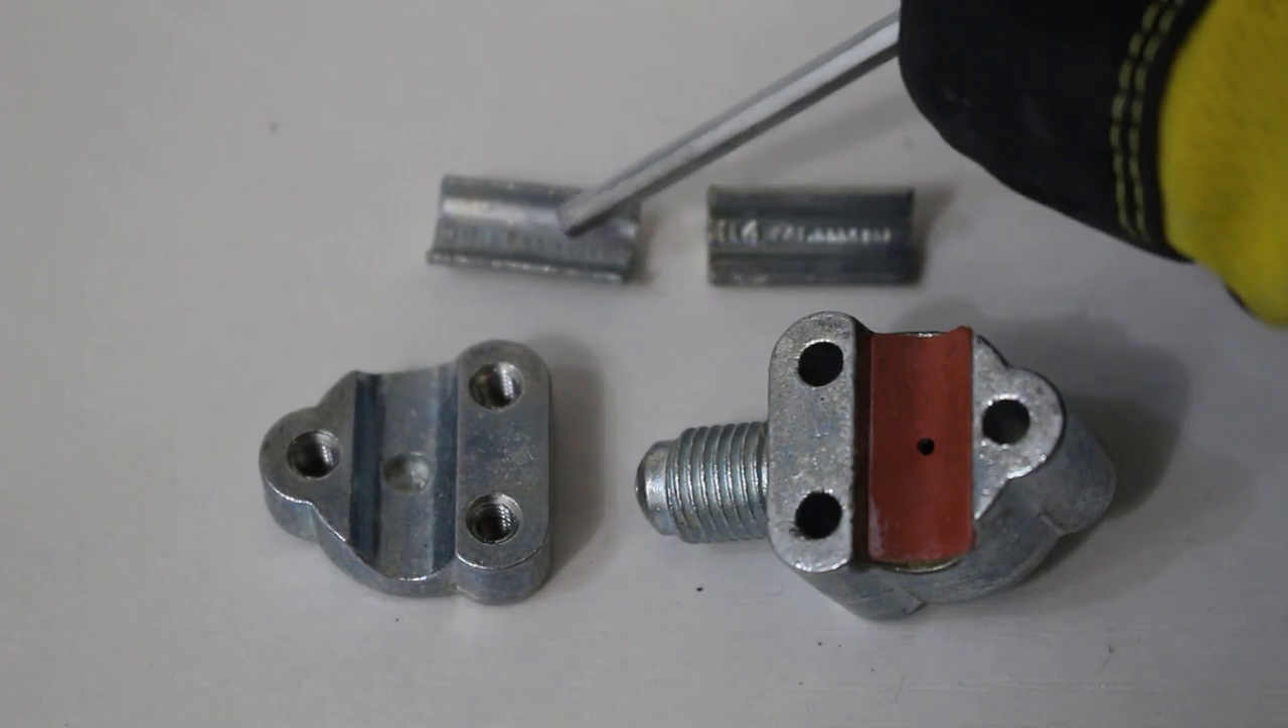All right, so now we have opened up our valve, and here are two adapters.